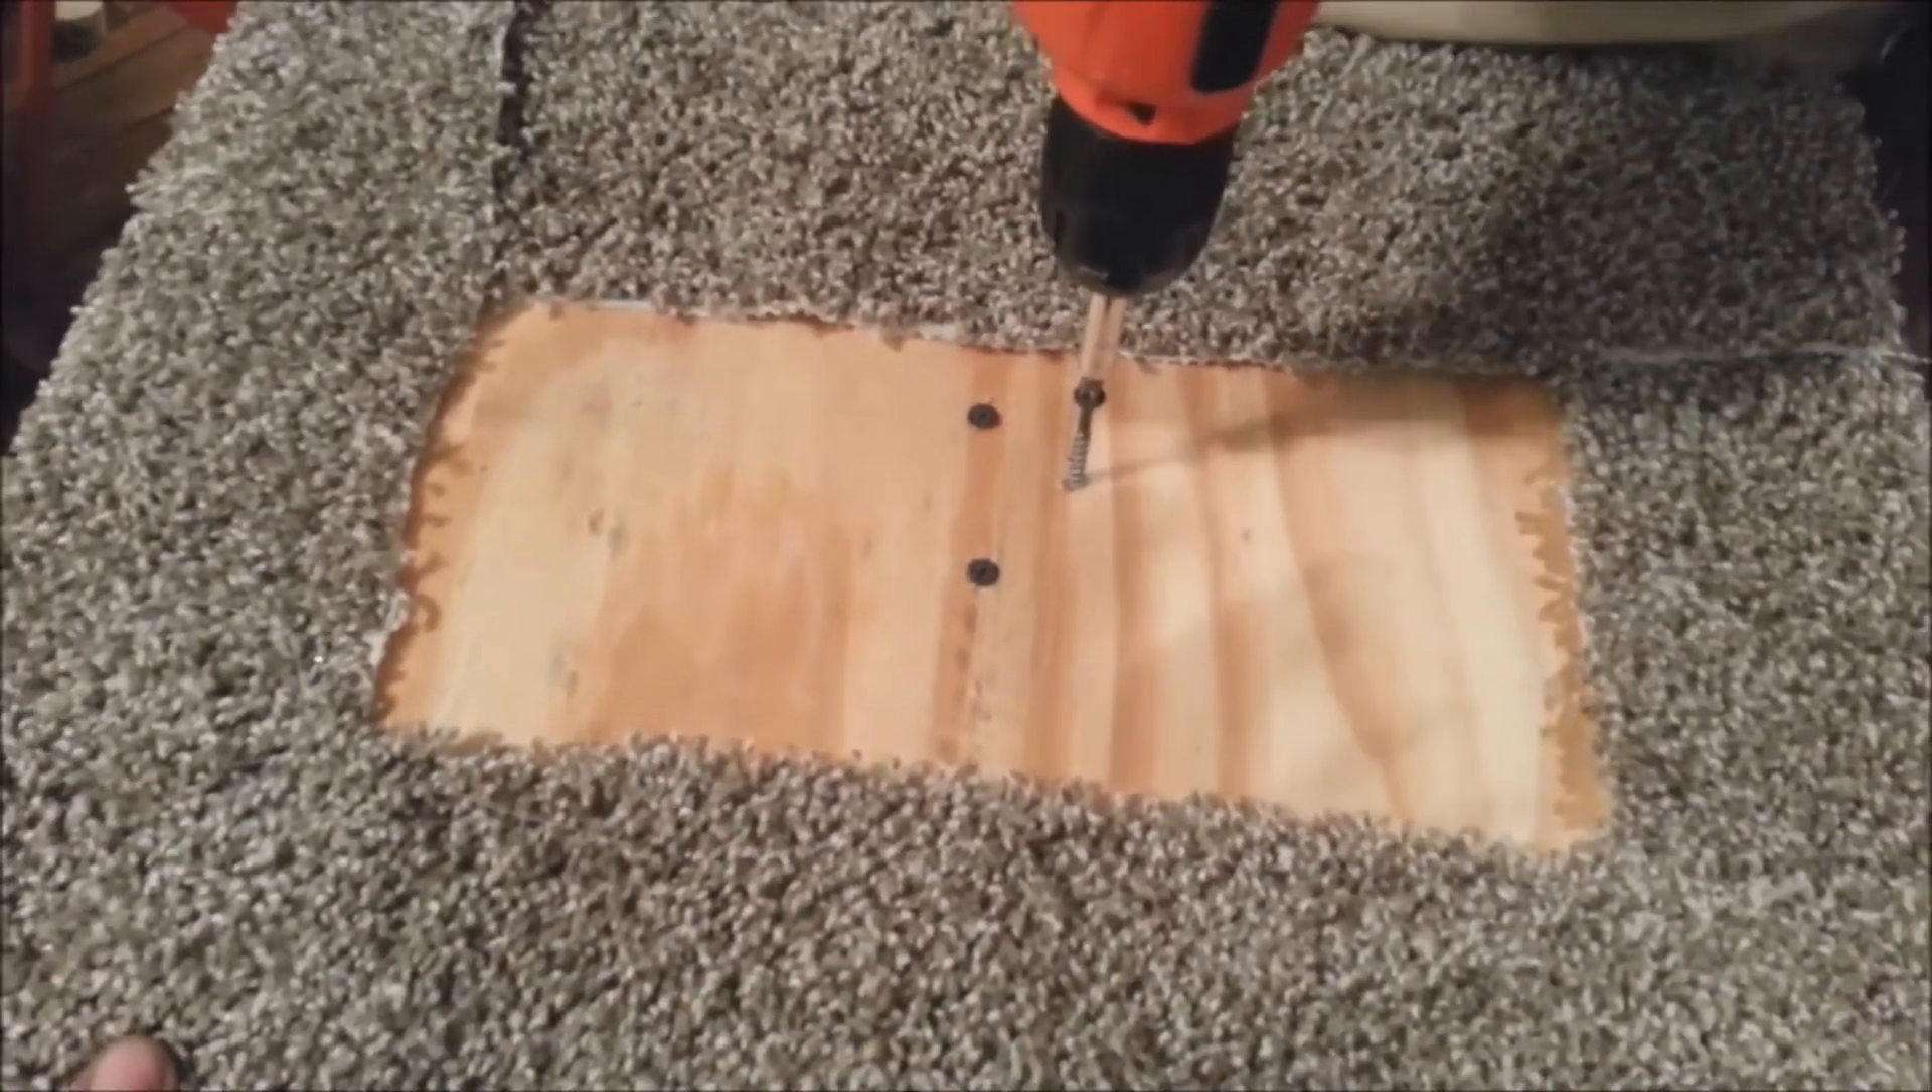Okay, now as you see, I've already used two screws to attach the base to the post.